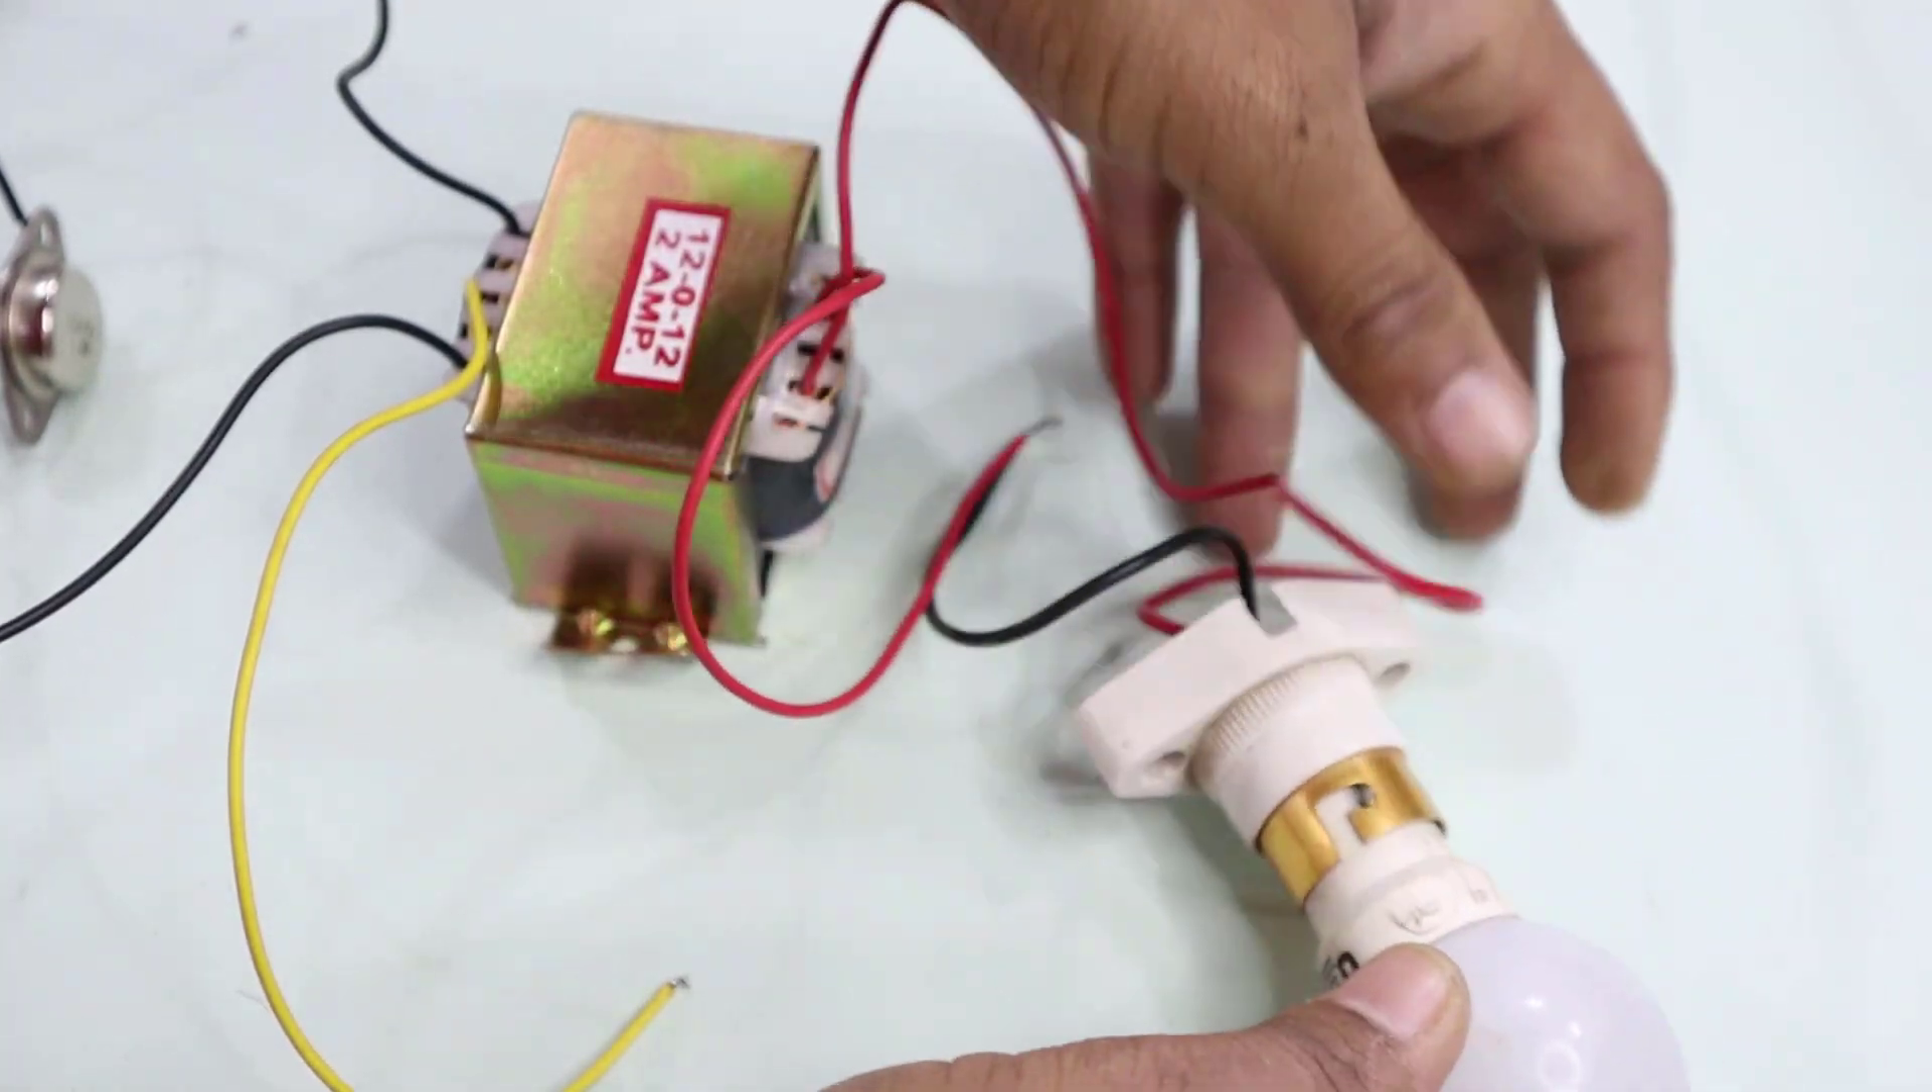Holder के साथ भी हमारे यहाँ पर transformer के तार हमने connect कर दिया है।